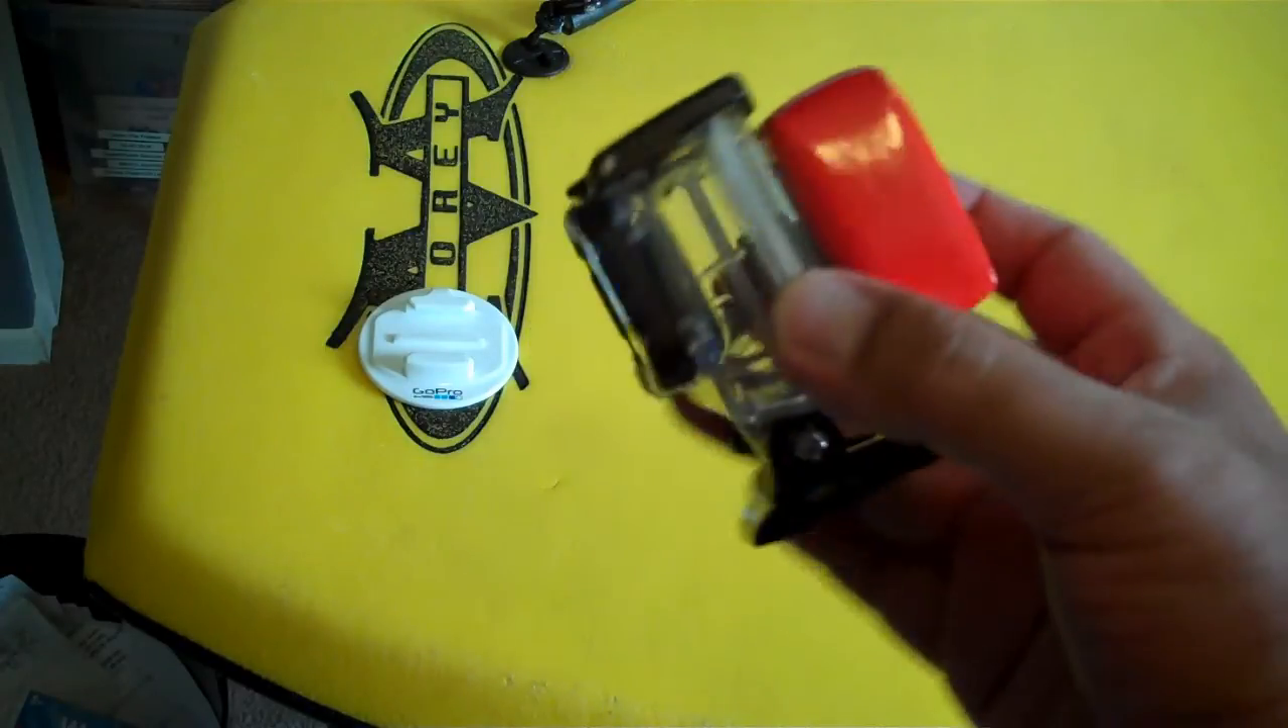Okay so success the bodyboard mount is in.